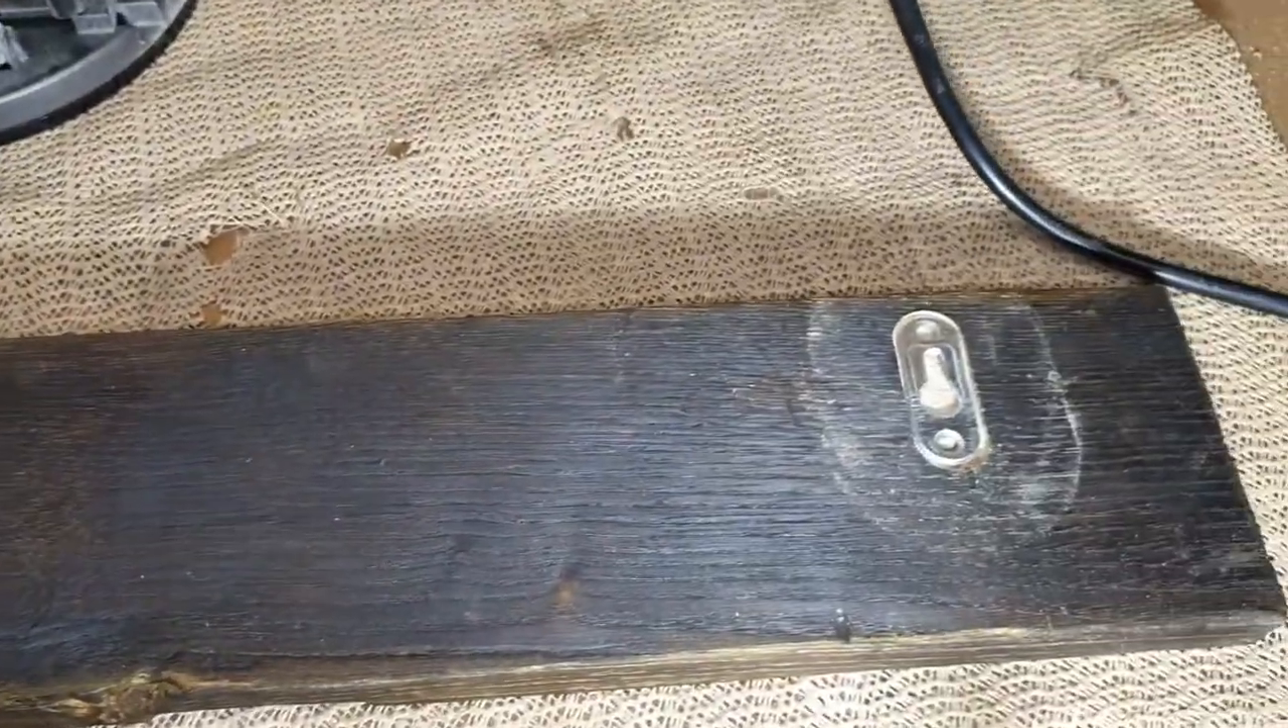I put the keyhole hangers into the recesses I had routed and then added some screws.